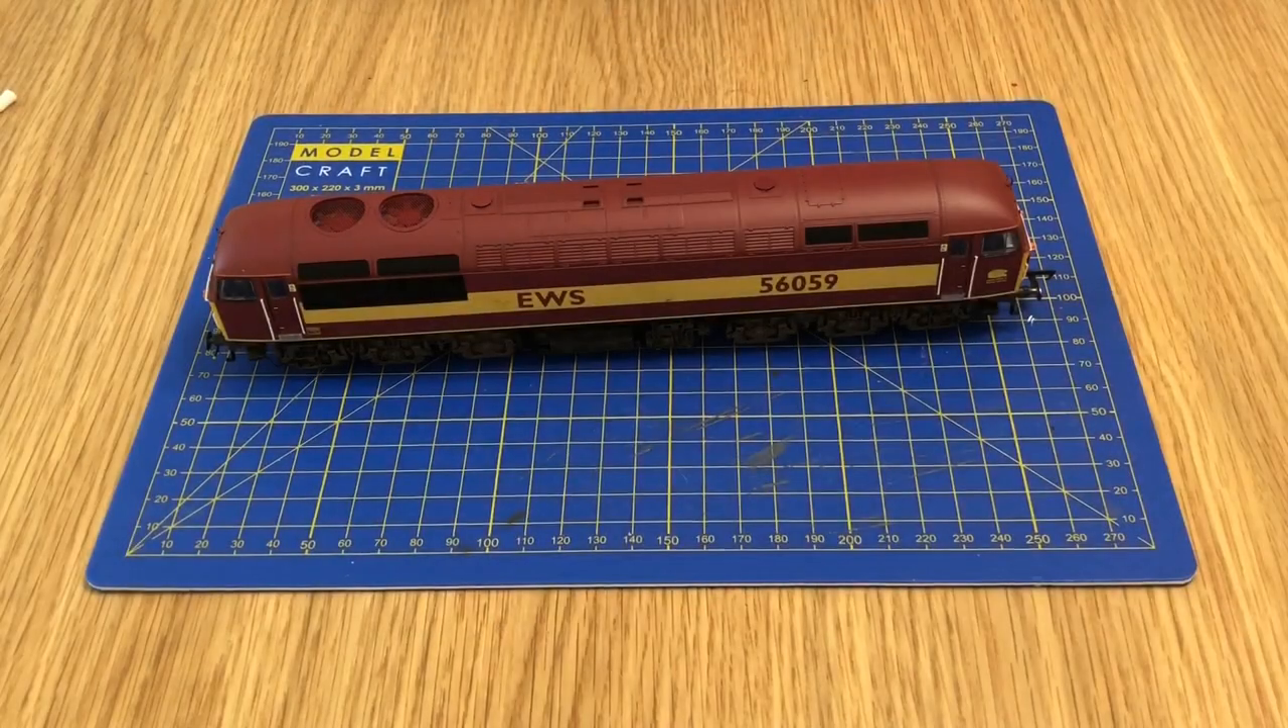So that's the loco back together.